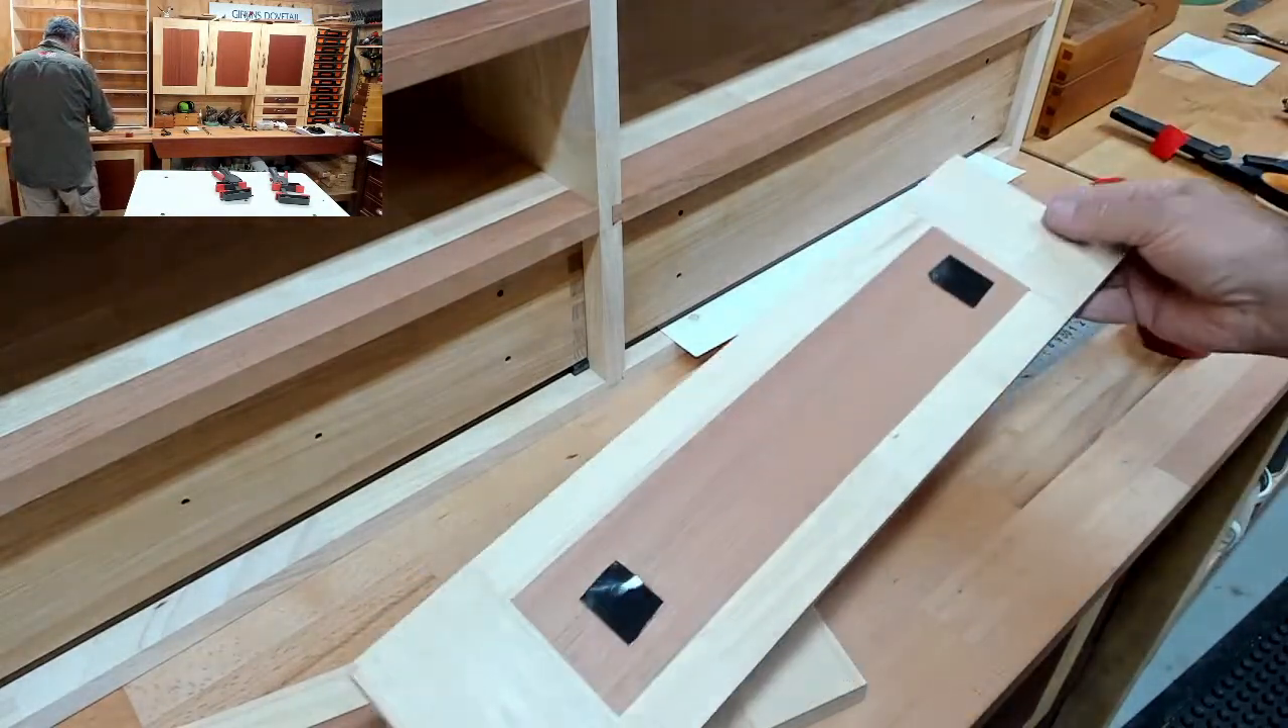So now I've got my two pieces of tape in place.